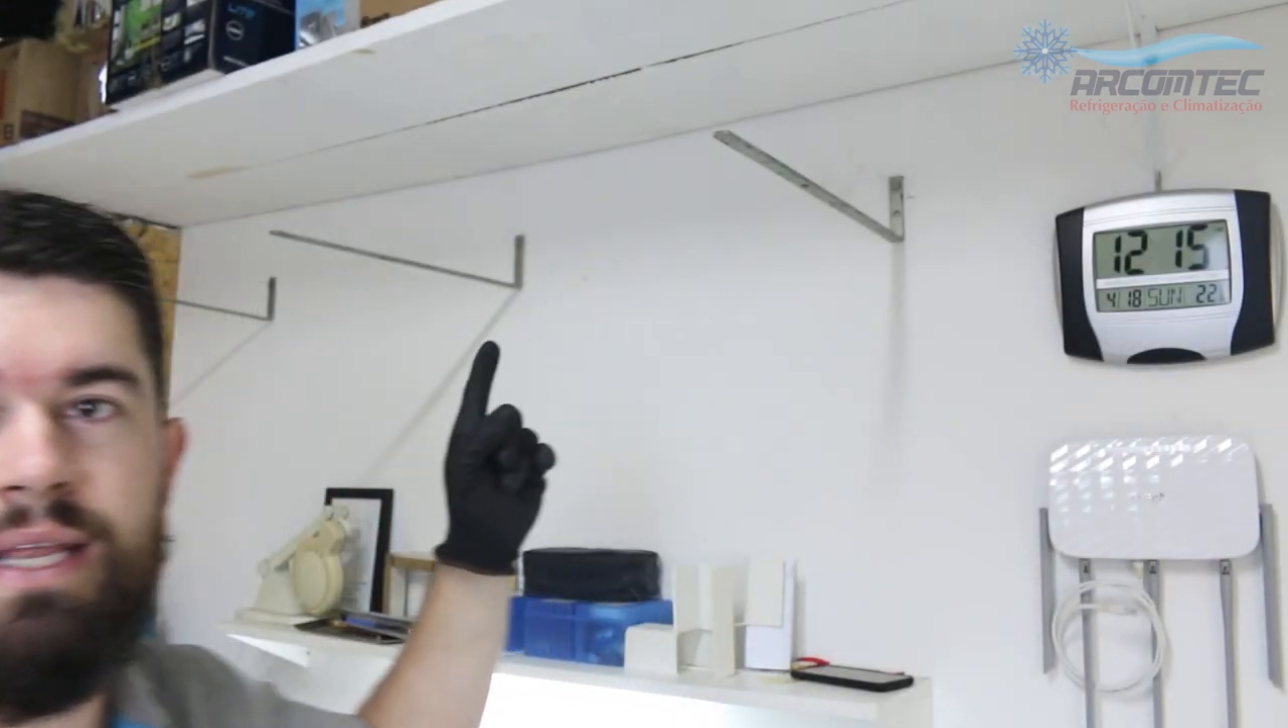Bom meus amigos, como vocês viram, coloquei aqui os suportes na parede, coloquei três suportes, um lá atrás, um no meio e um aqui na beirada.